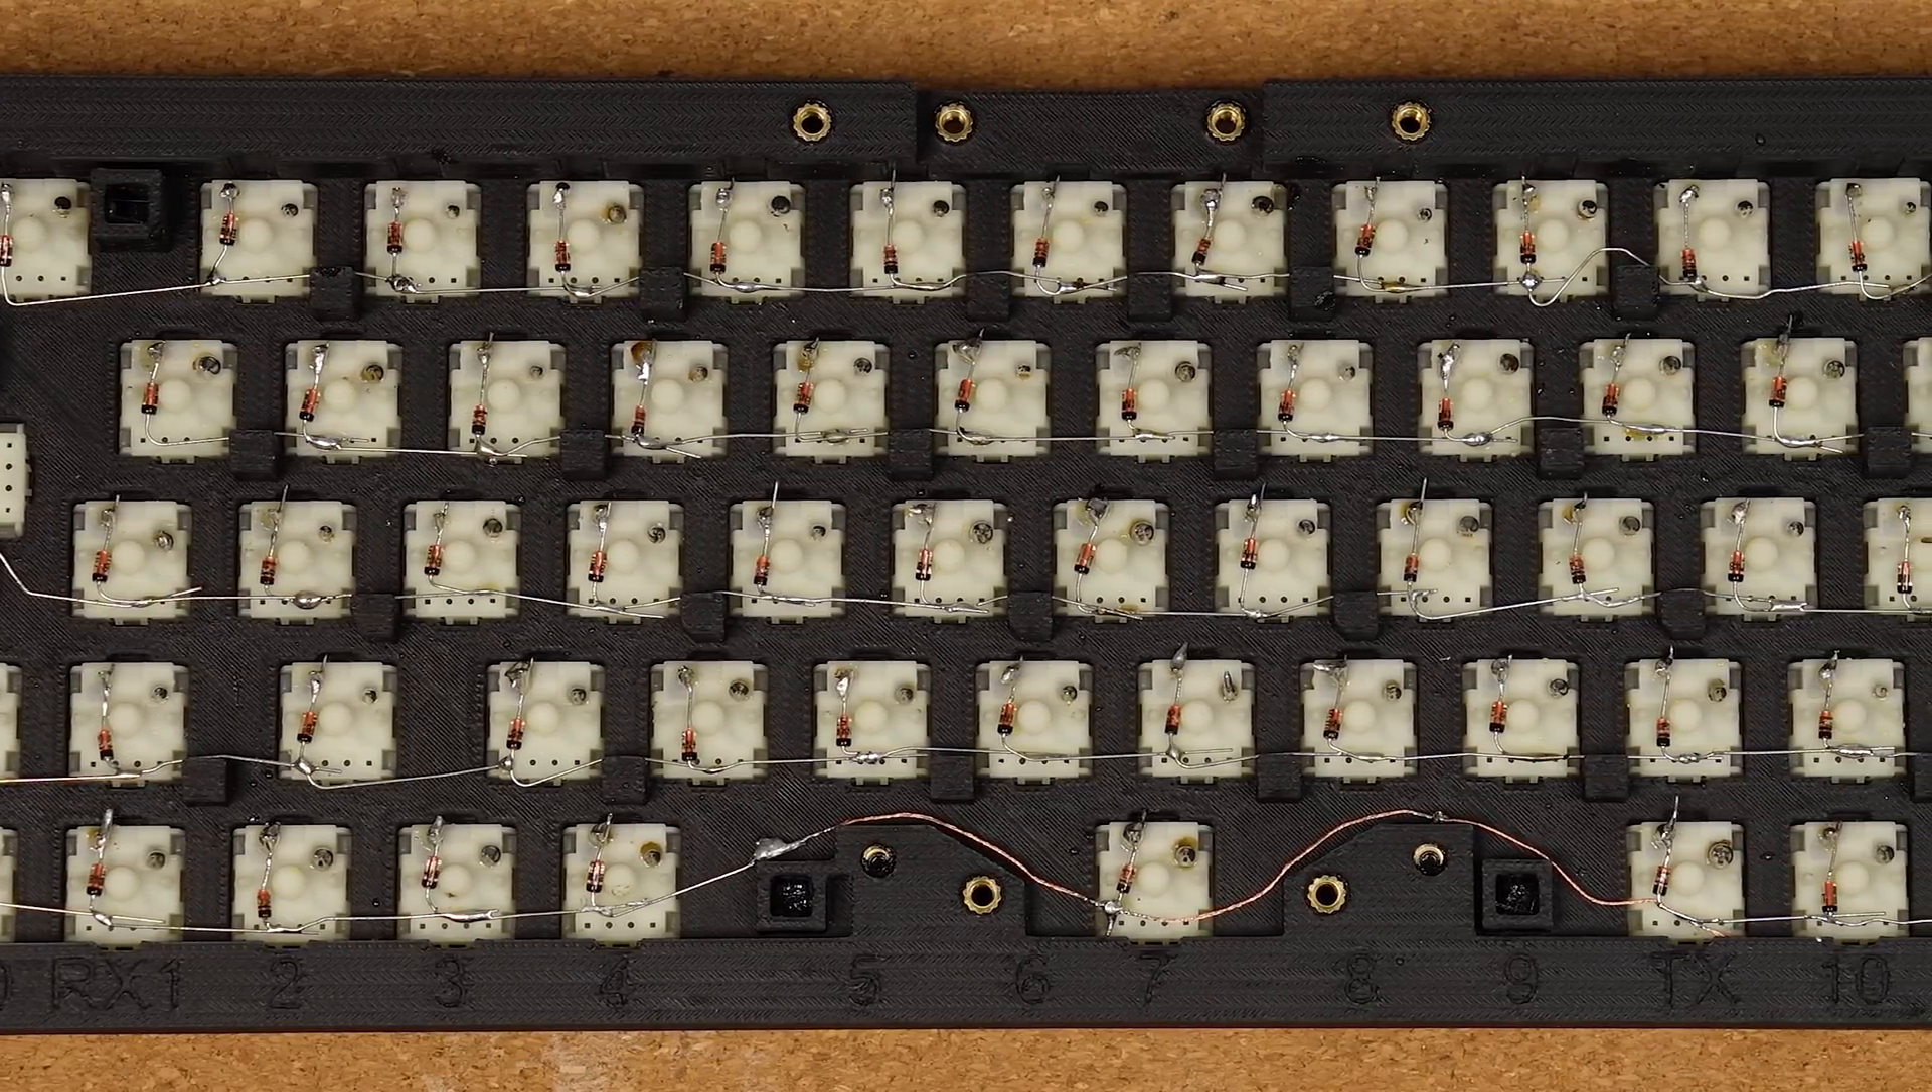If we now jump a little forward in time, we can now see all five rows soldered into place, and we're ready to move on to the next step.